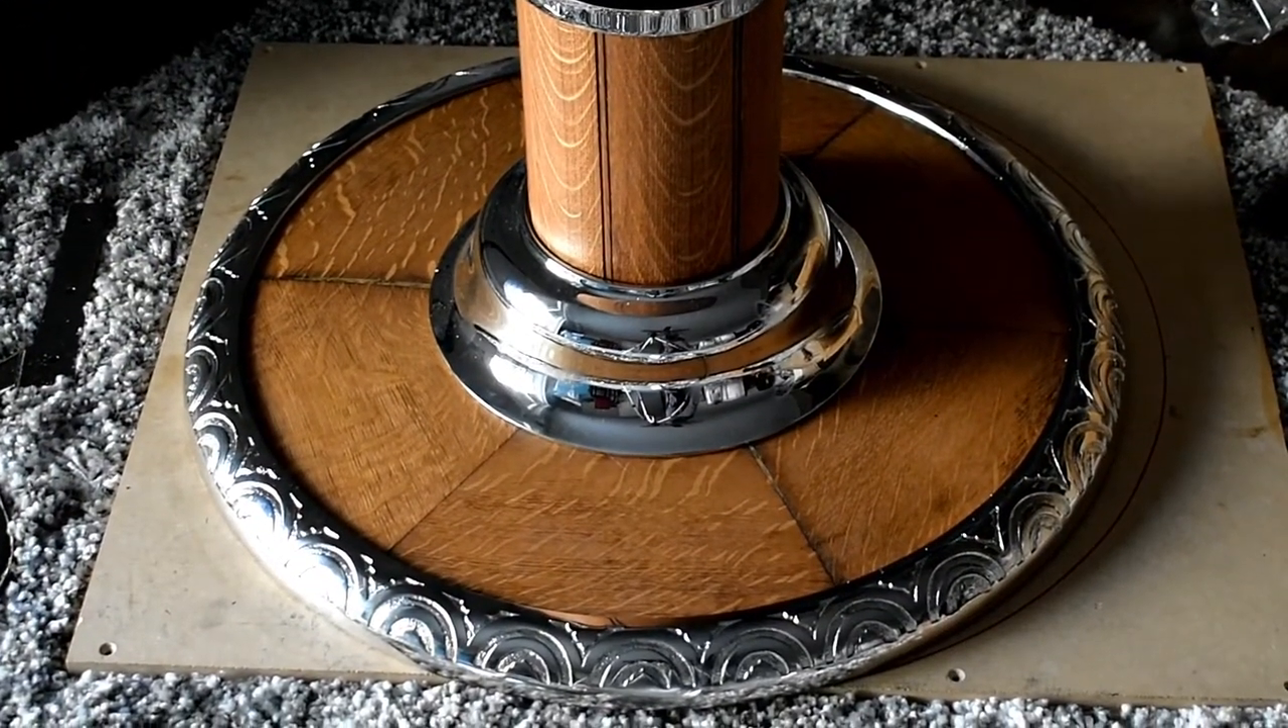You can see that I've put together the base already and I just want to get a close-up just so you can see how cool all the re-nickling looks in comparison to that old rusty iron.